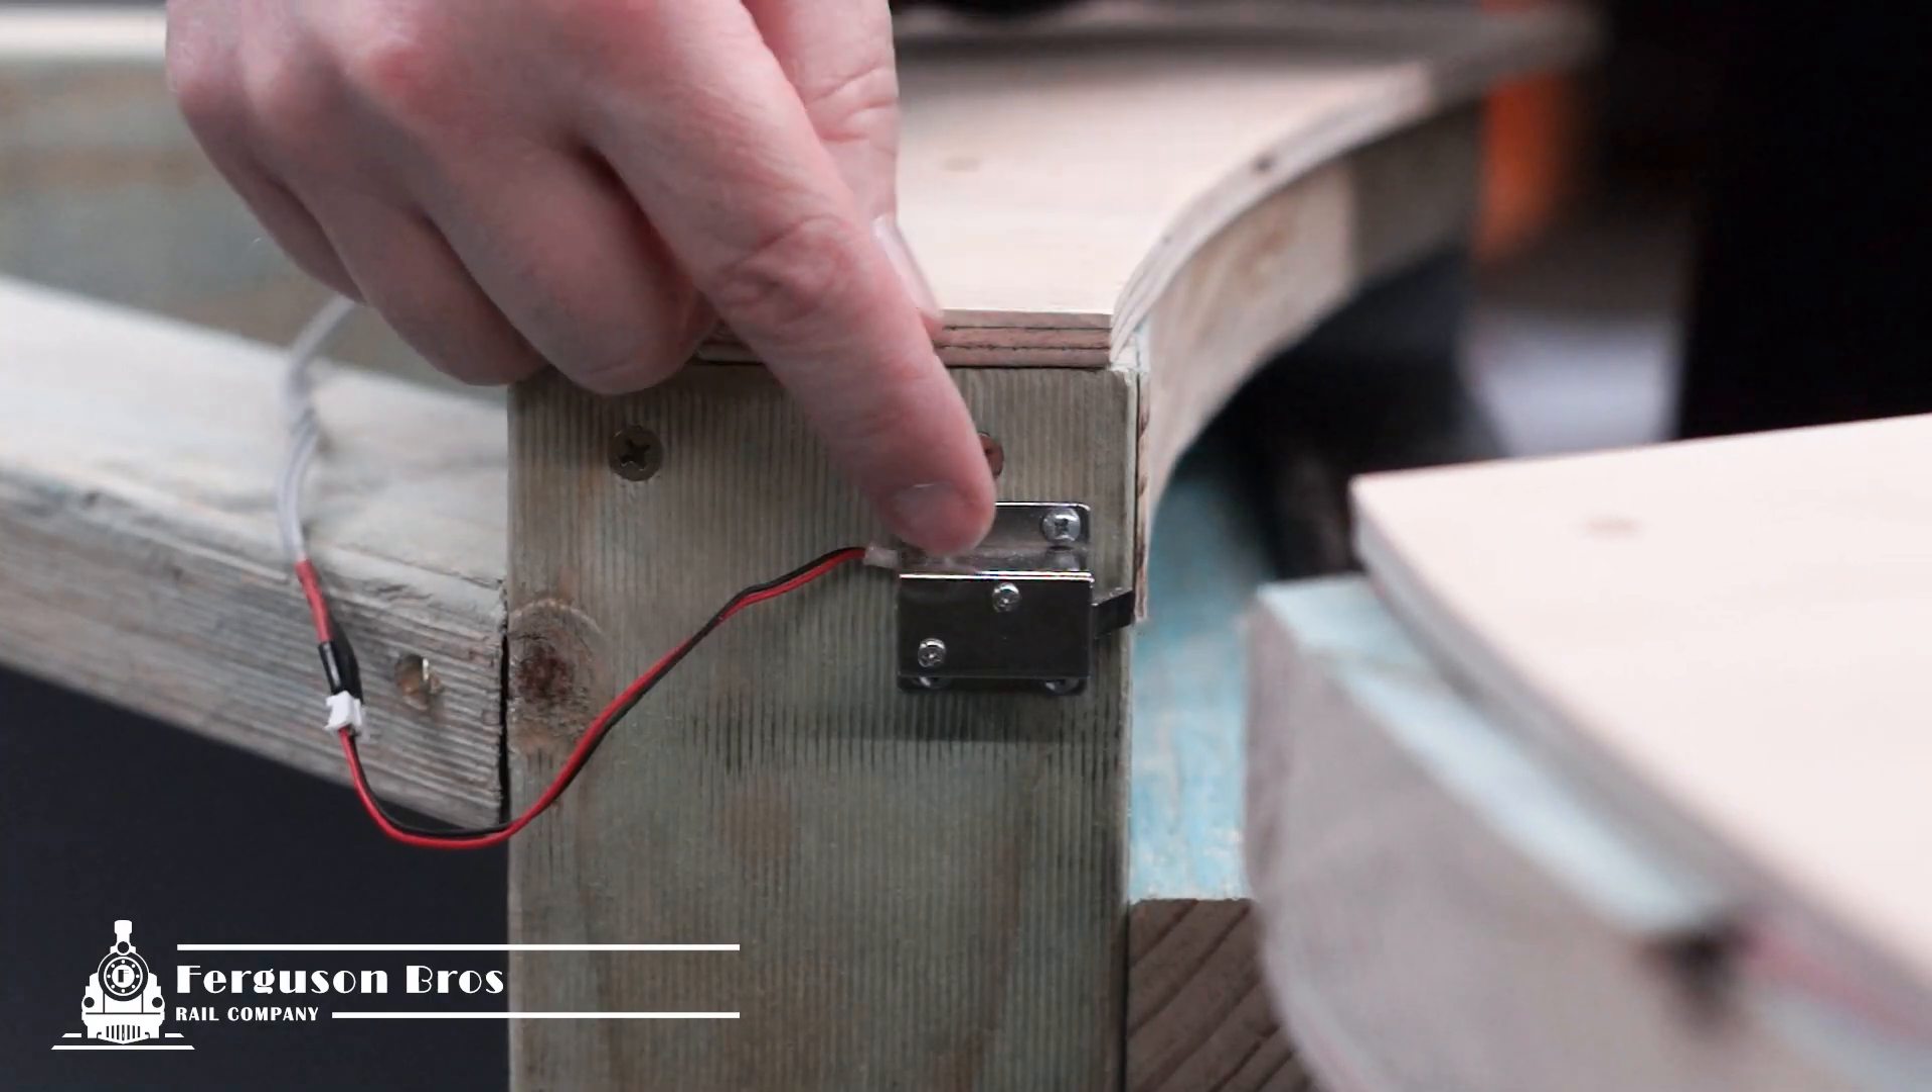When I close this now you can see the latch is installed.